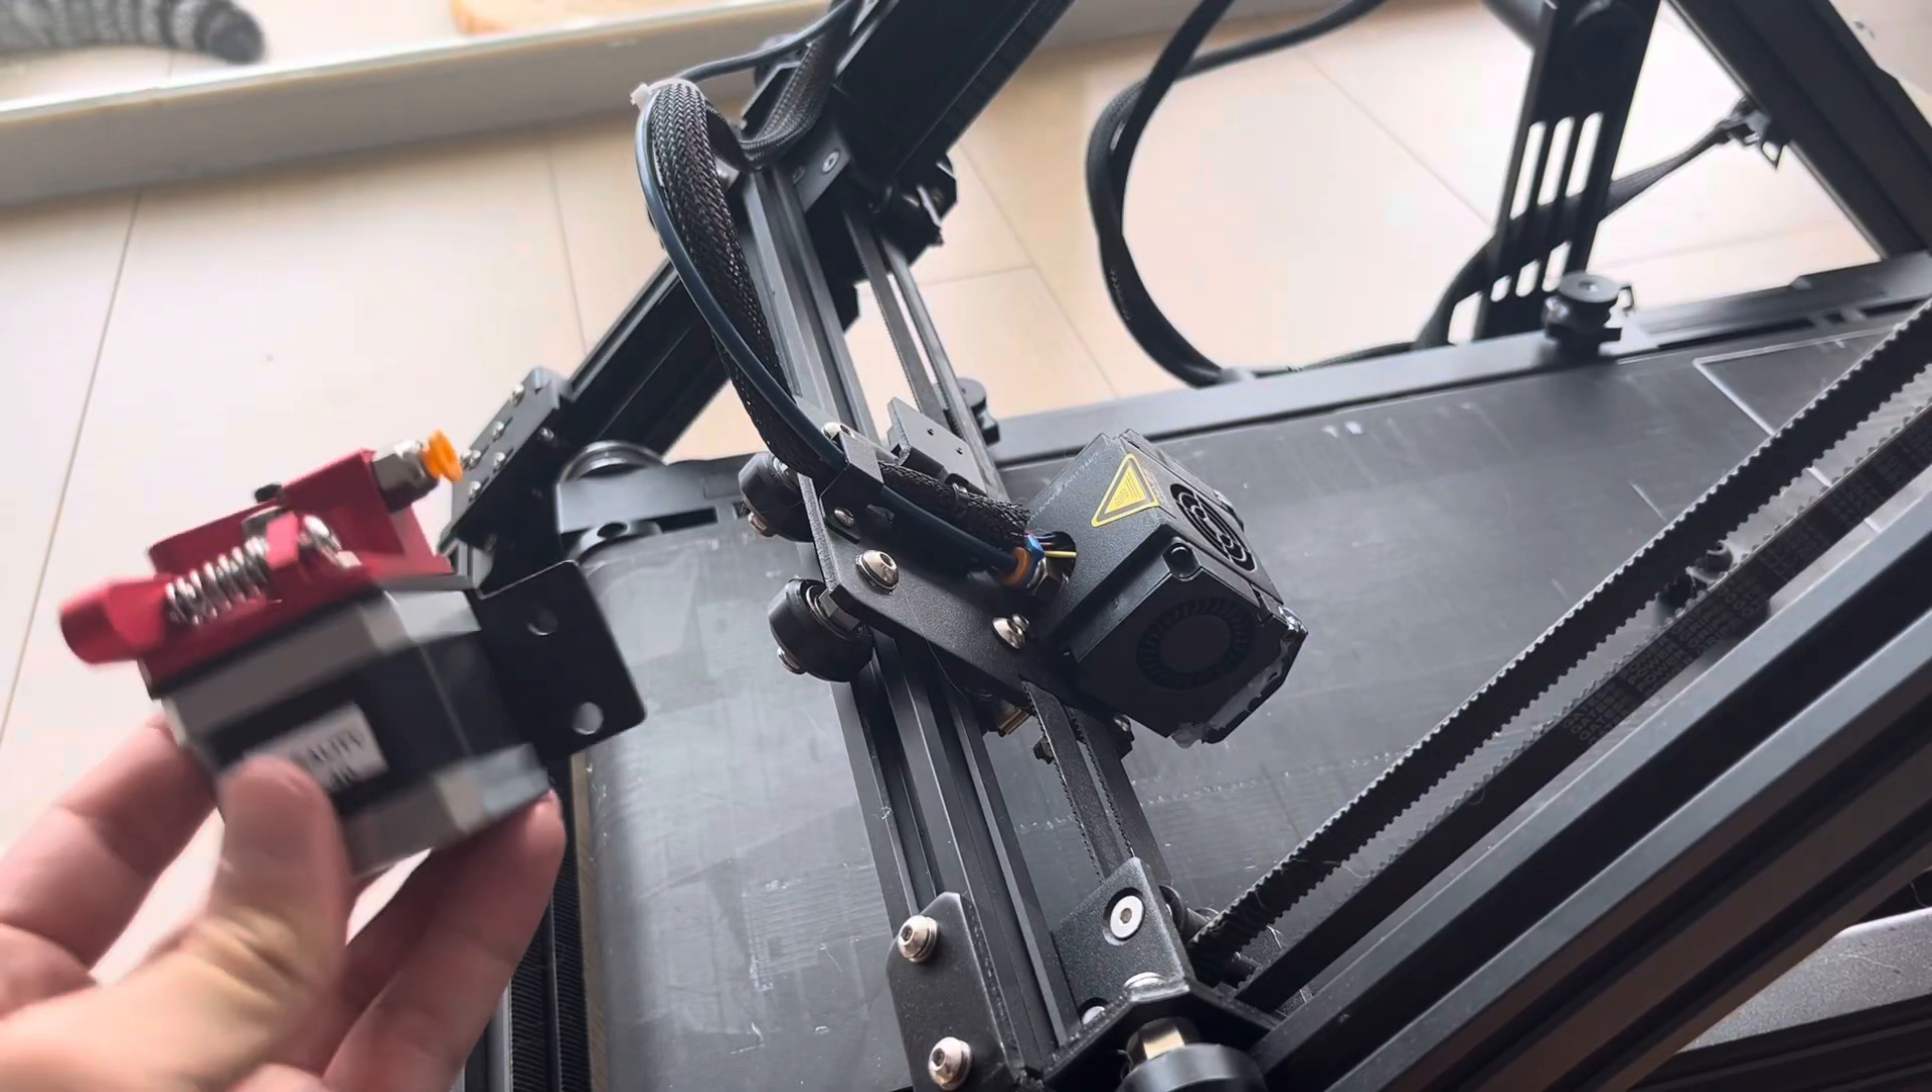All right, so I've got the extruder taken off of the side there and I'm just looking where could I put it to make it more of a direct drive solution on the printing head.